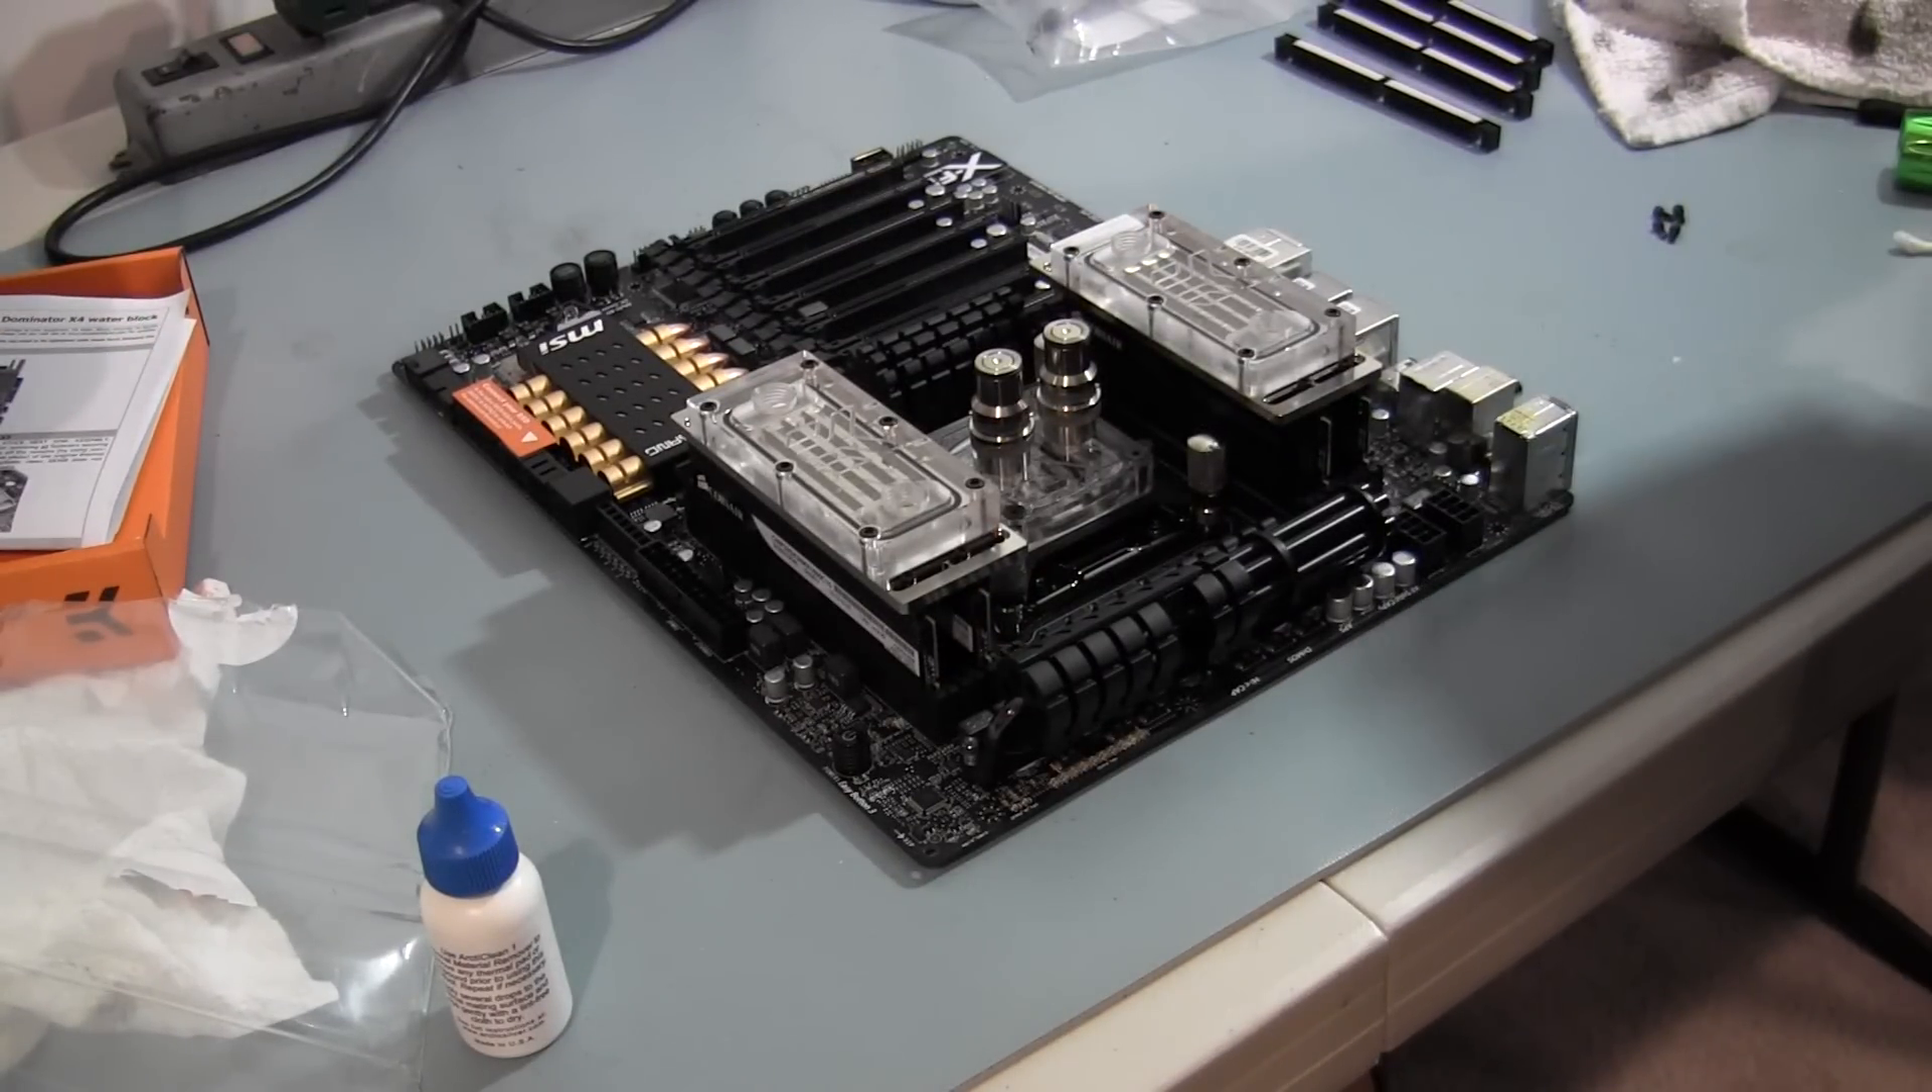Okay, got both water blocks on there.